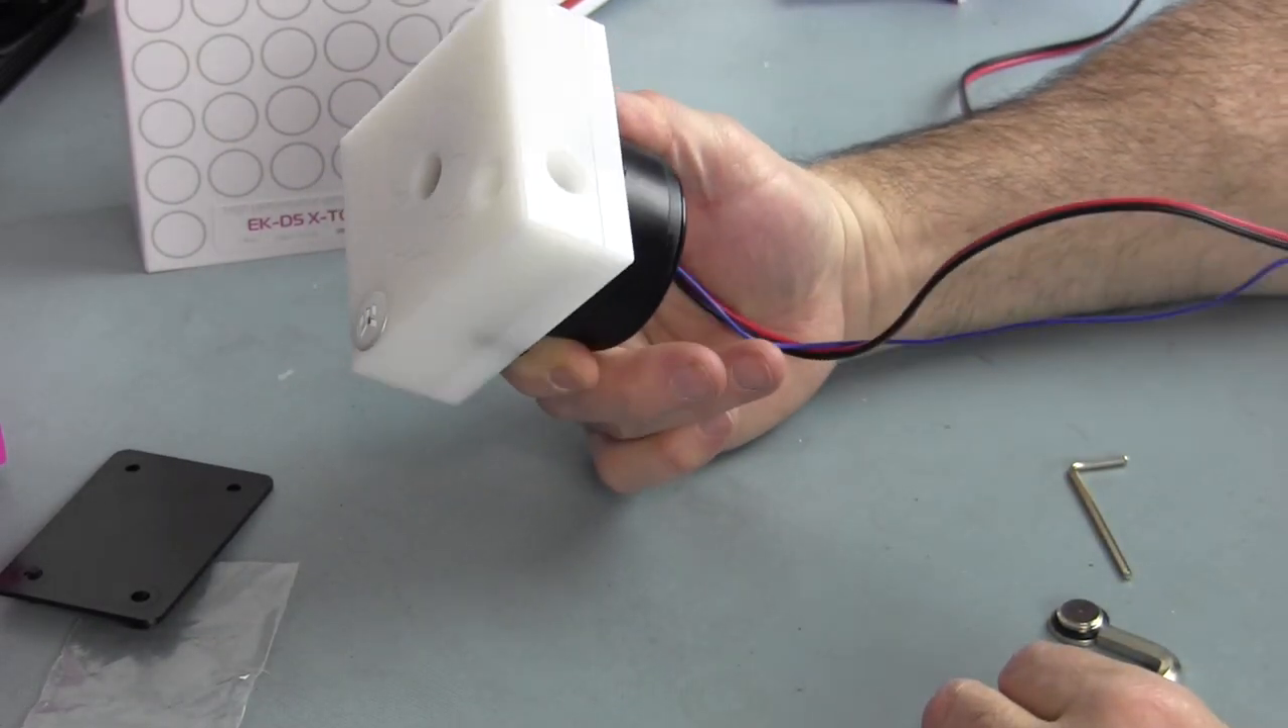So that's it that's the d5 pump mounted into the pump top.